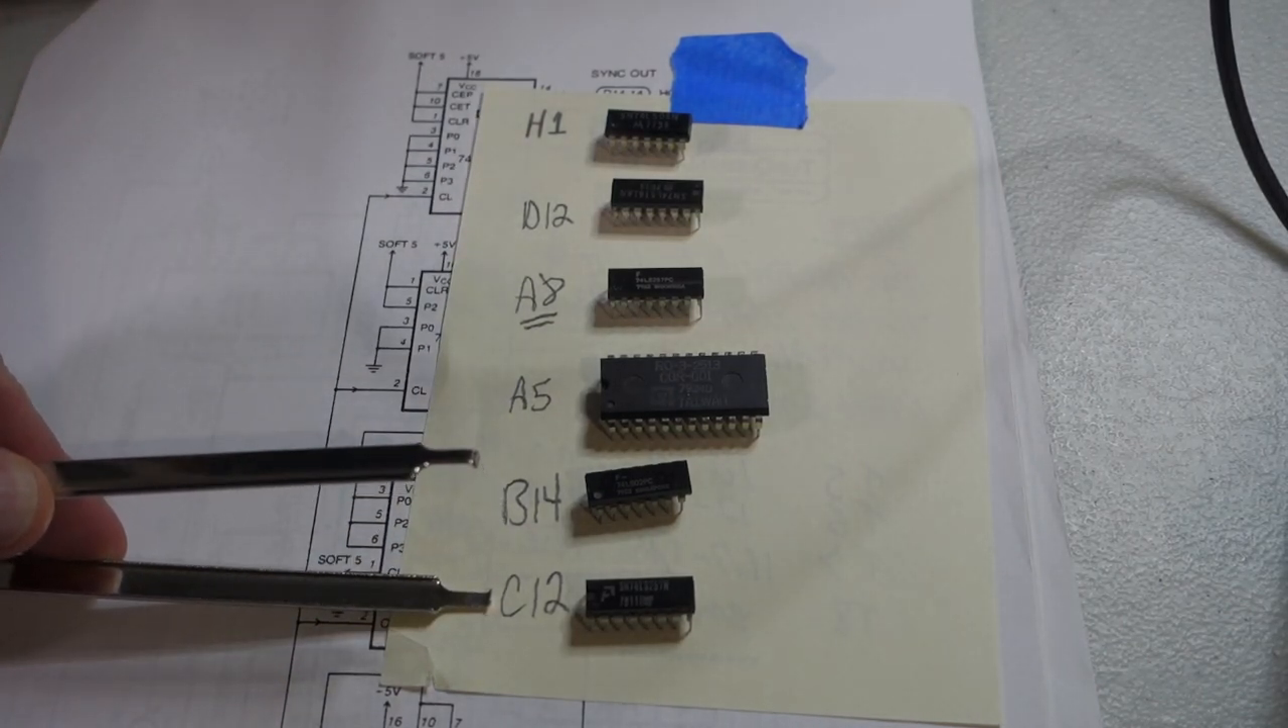Here's all the chips I've taken out. H1, D12, A8, A5, B14, C12.